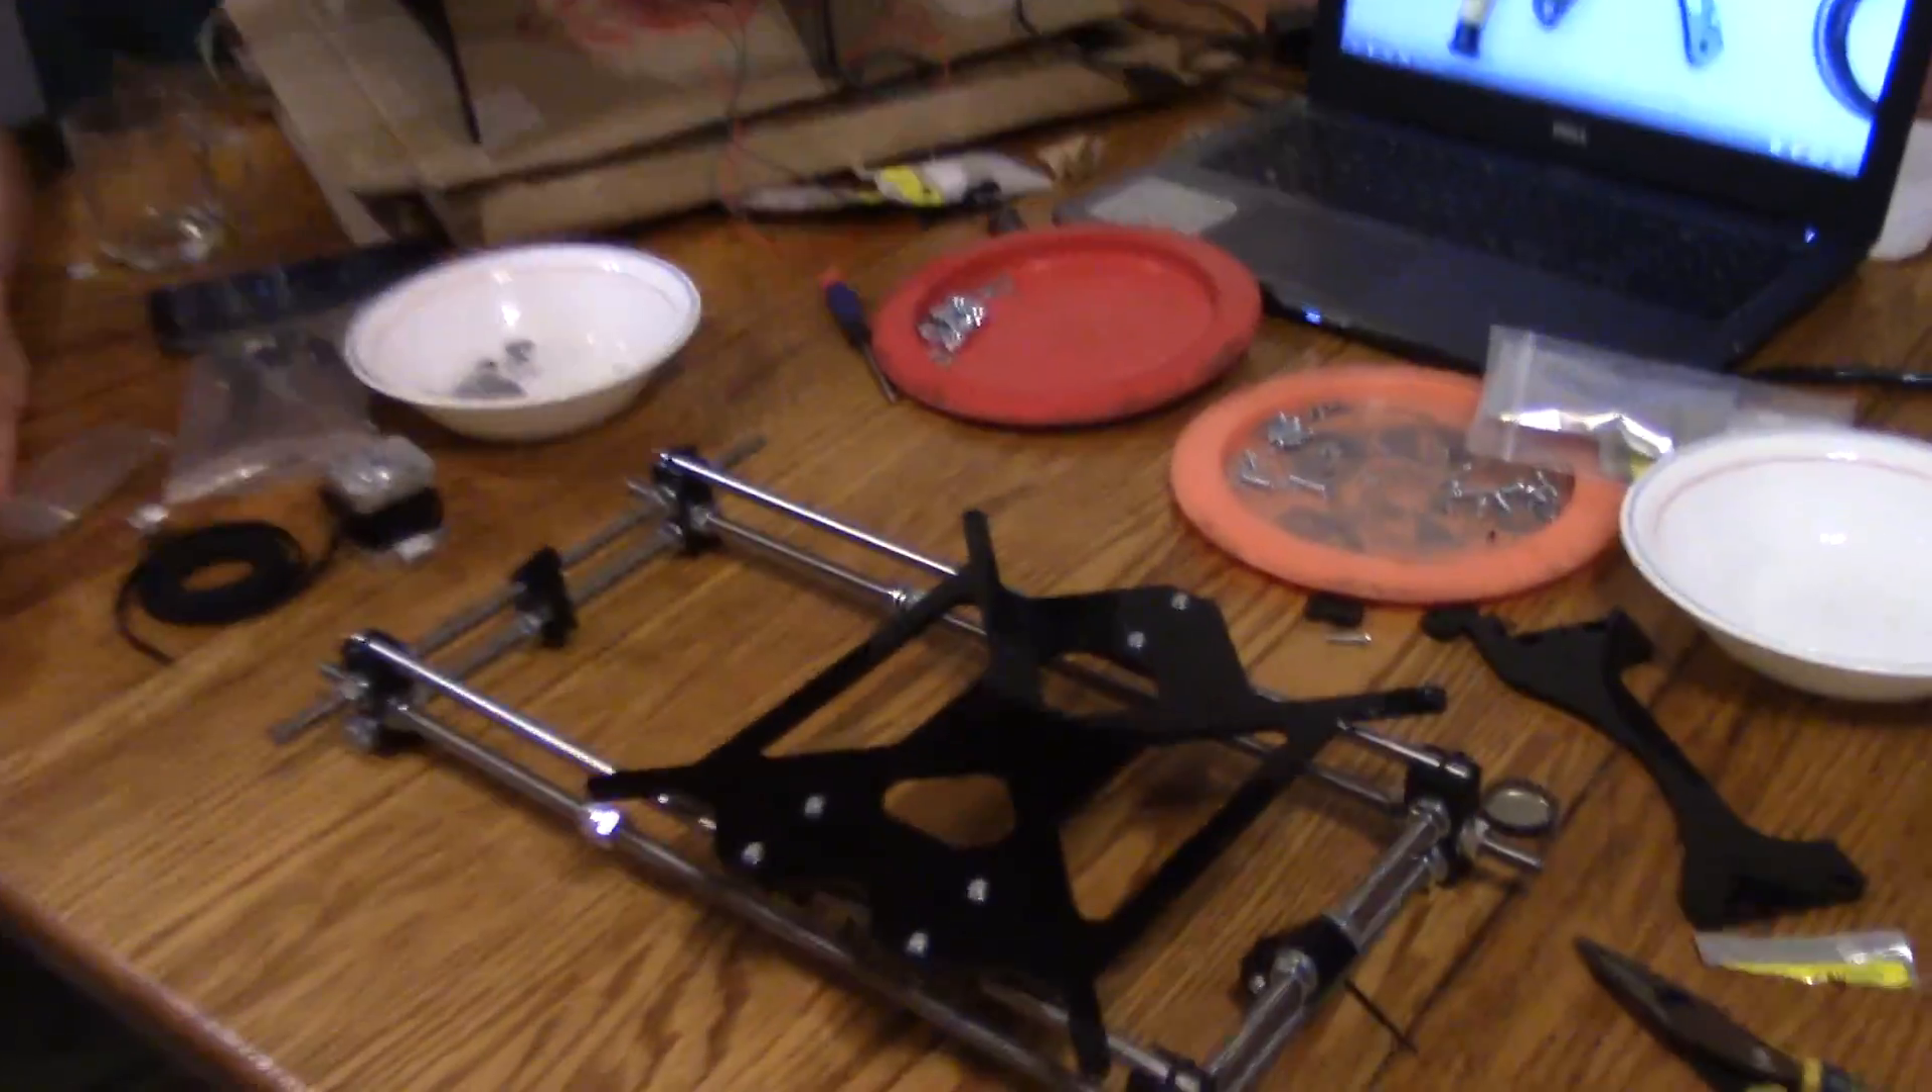We have the whole bed assembly put together.